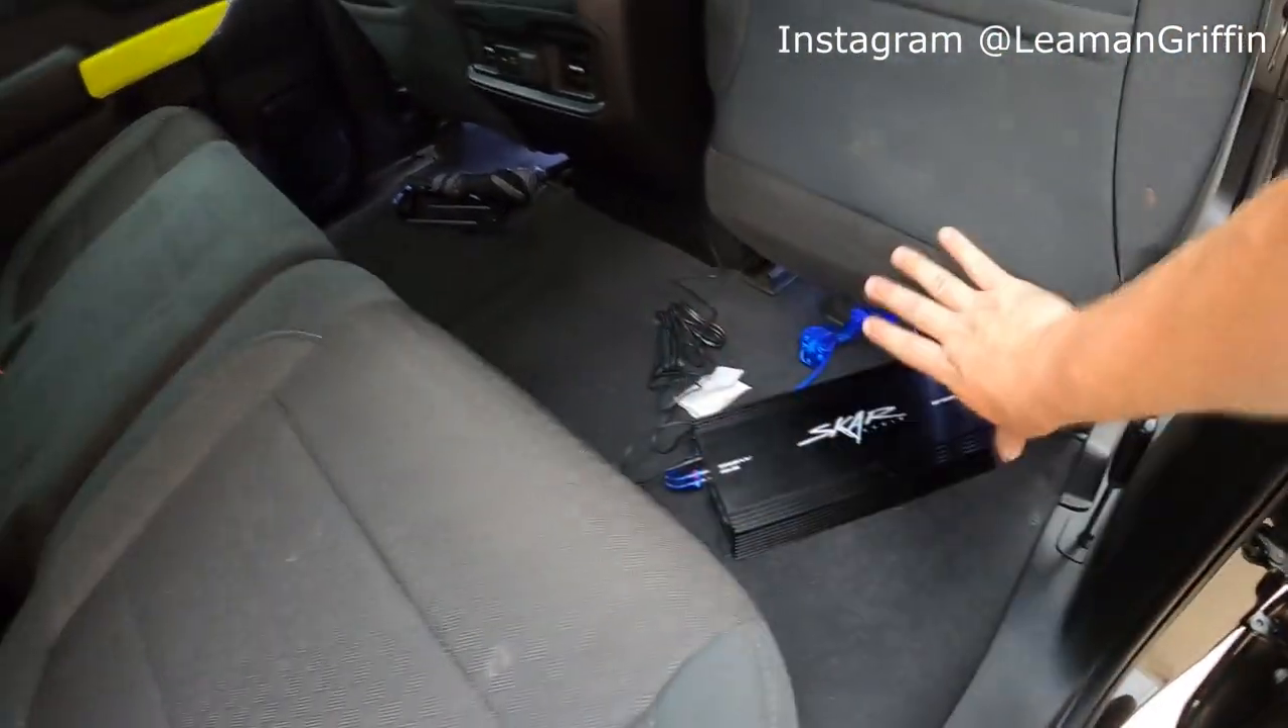The amp i've got temporary put in until i get the gain set.